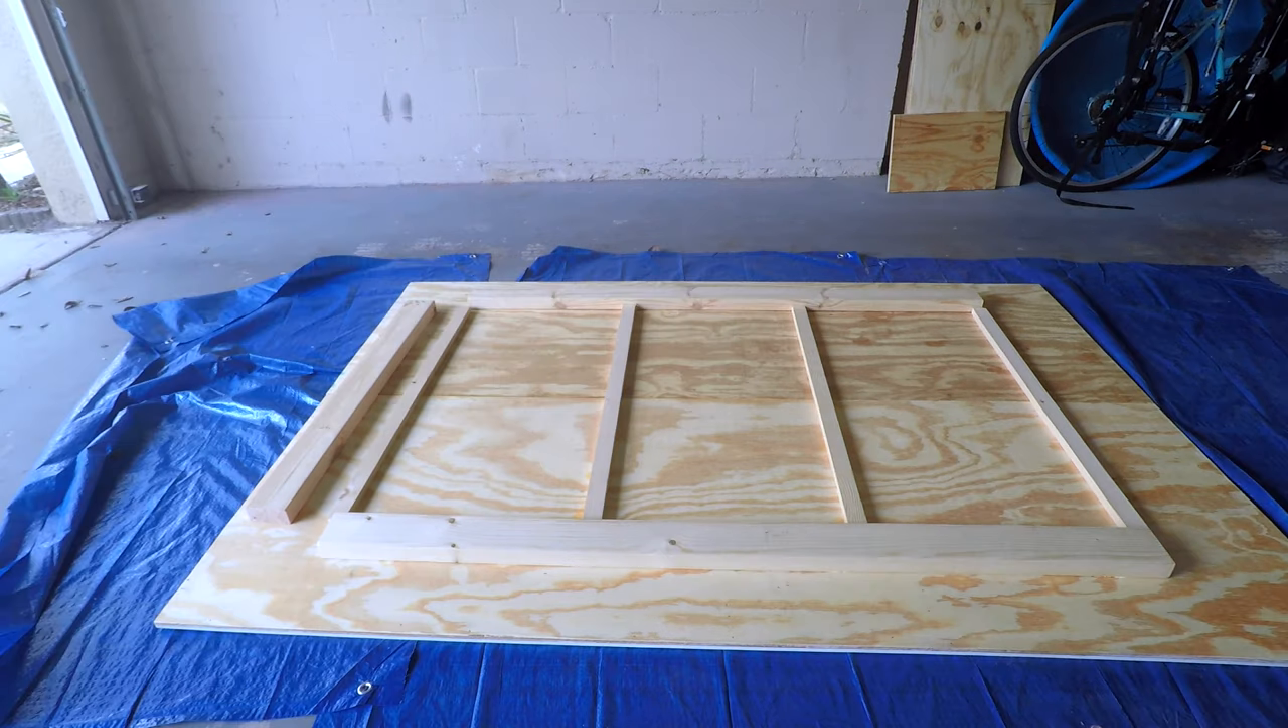We got a couple planks of two by fours and we just added a couple on the sides and at the top and the bottom.